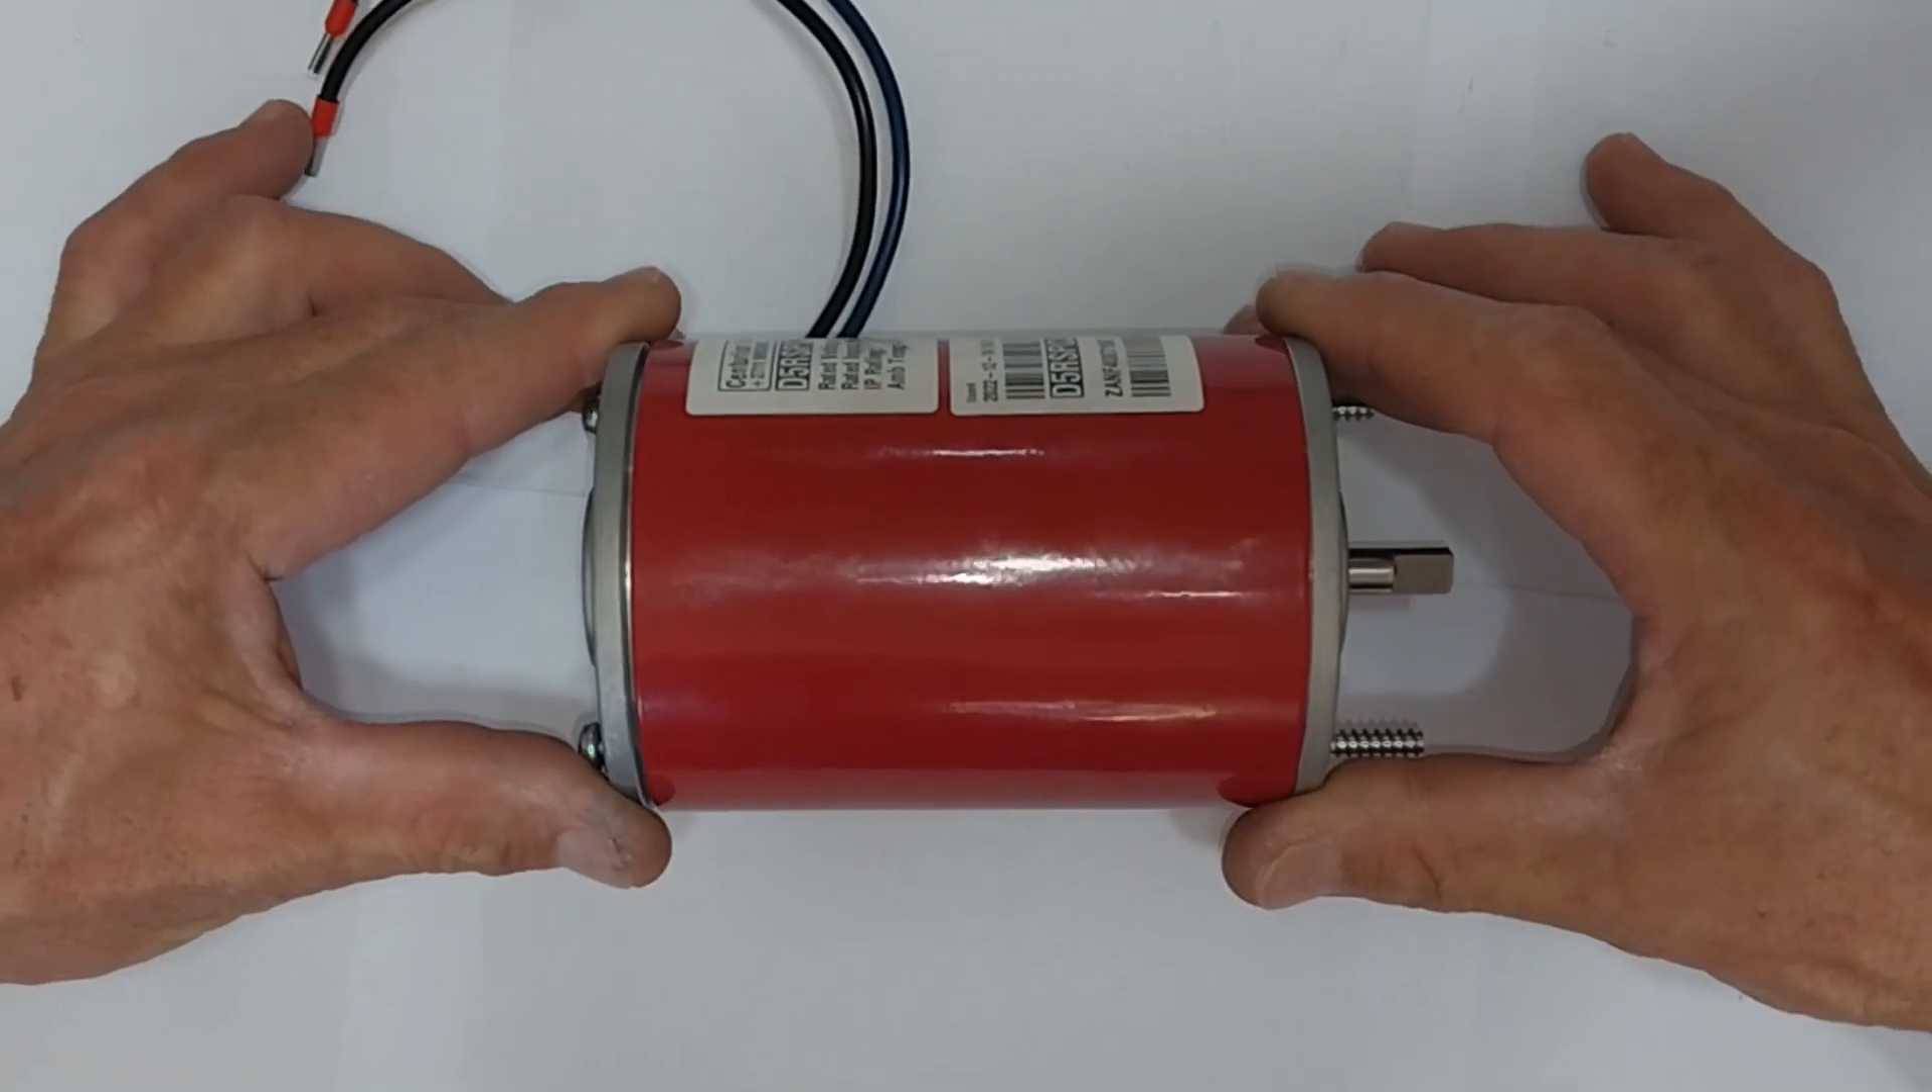The electrical motor has been assembled.